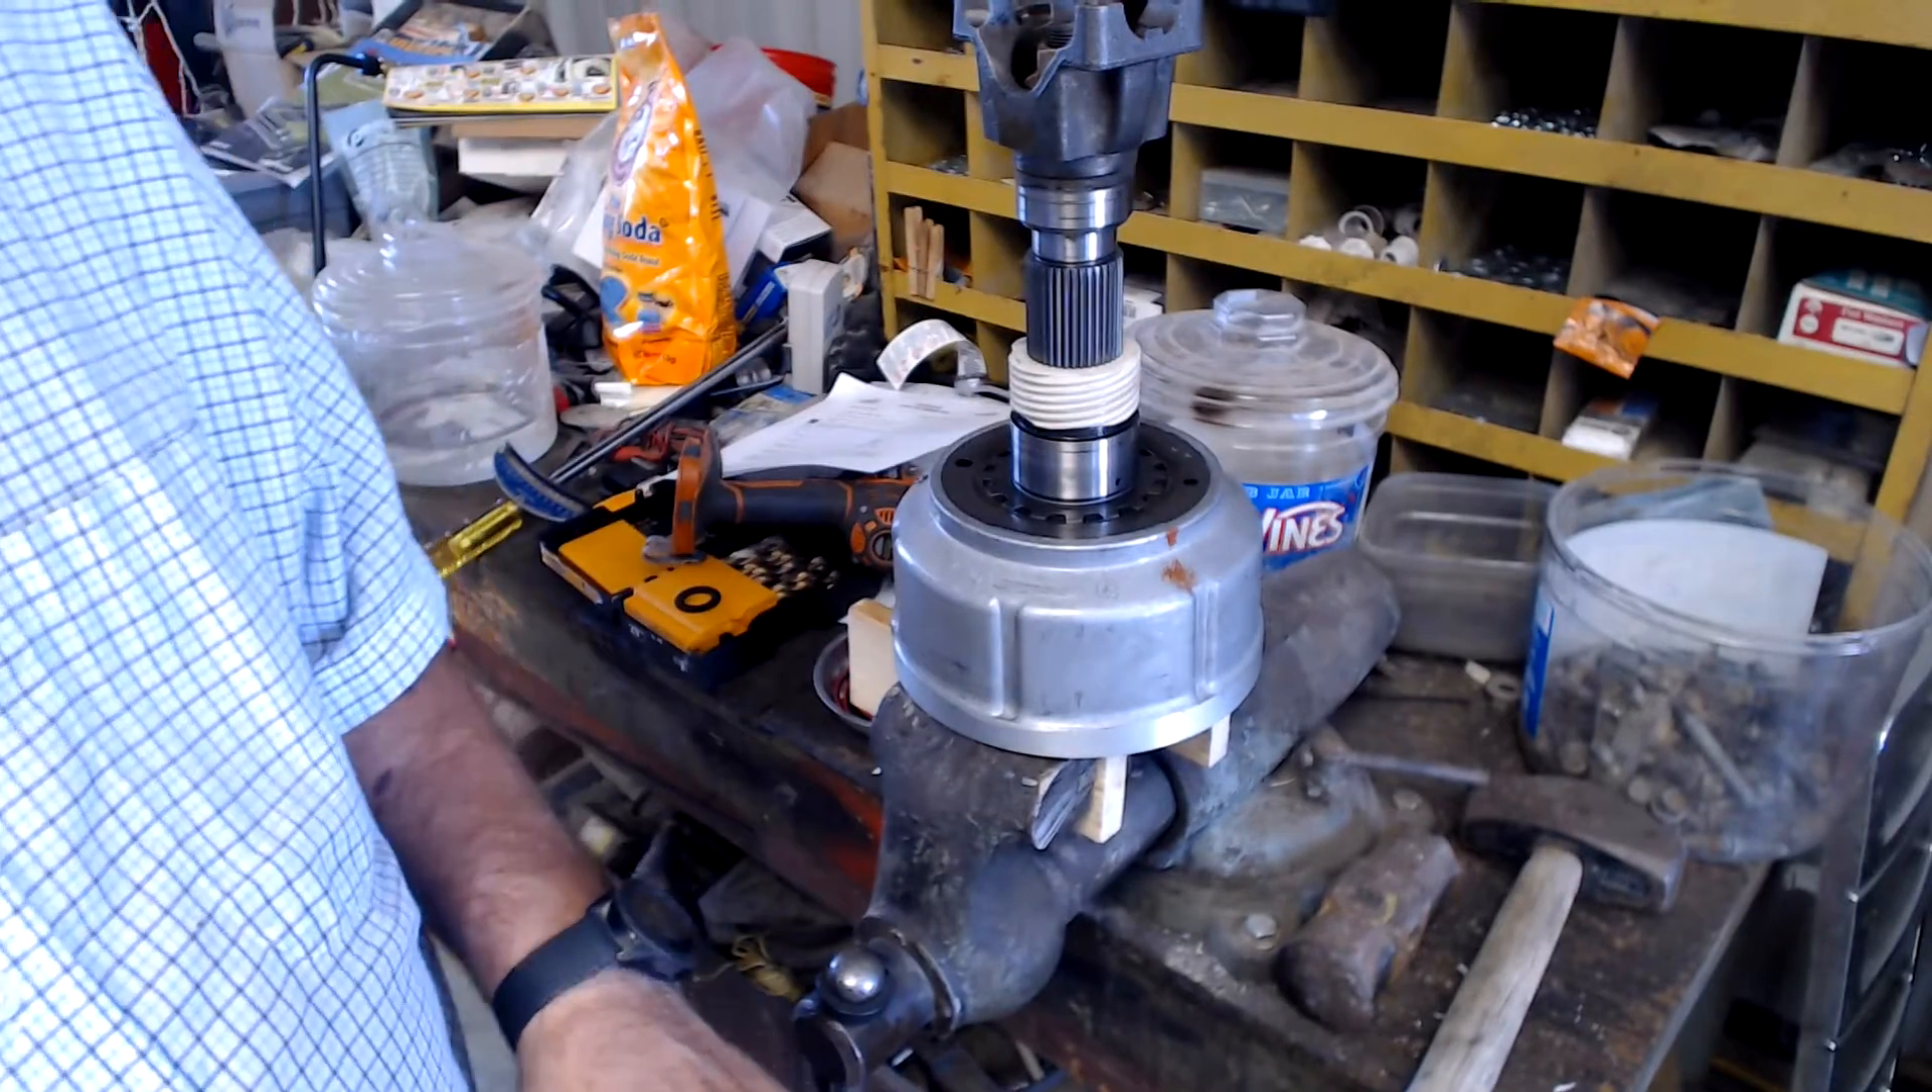Now I've already assembled the yoke onto the shaft.